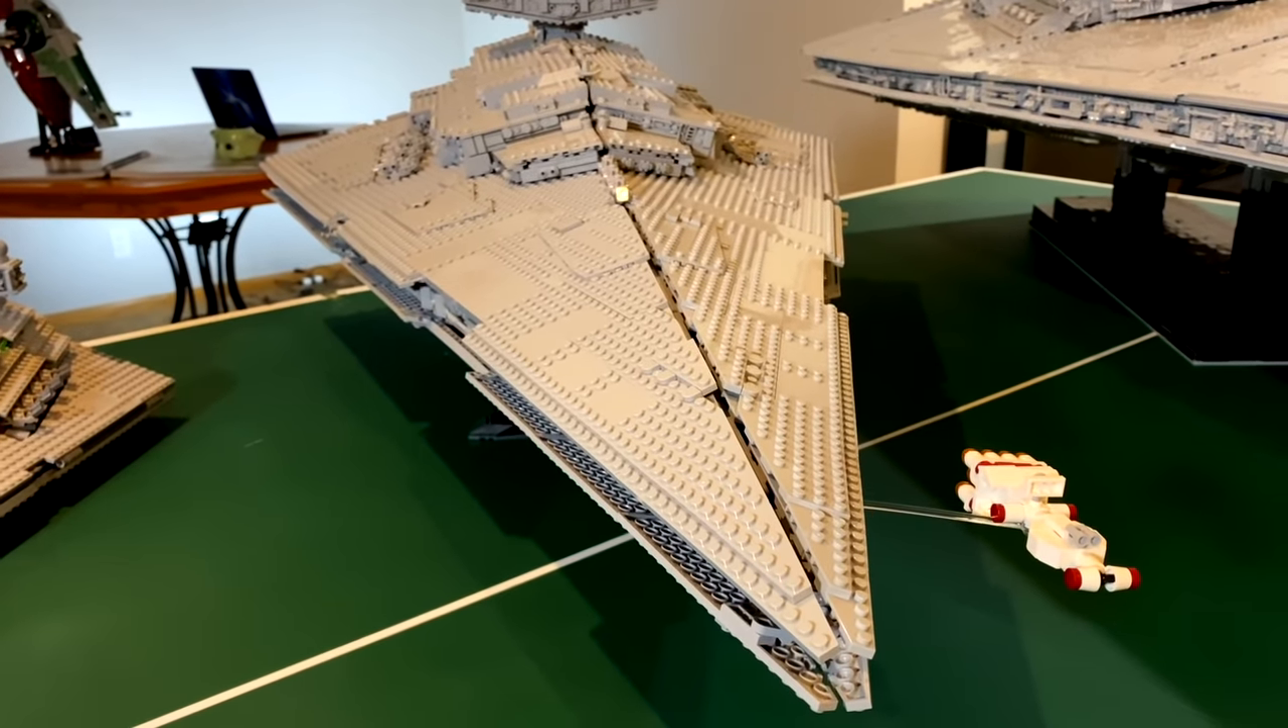There is a pretty significant gap going down the entire center of the star destroyer.